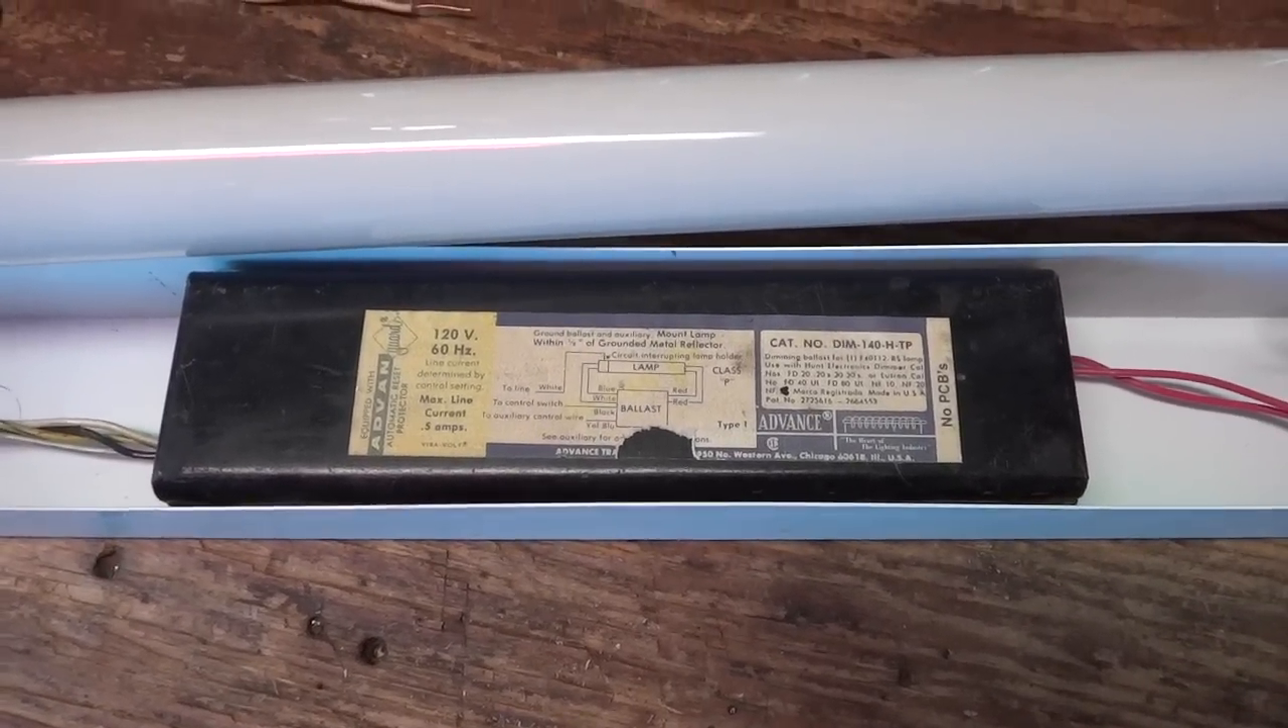So I have the ballast inside the fixture now, and it was quite easy to remove the other one.